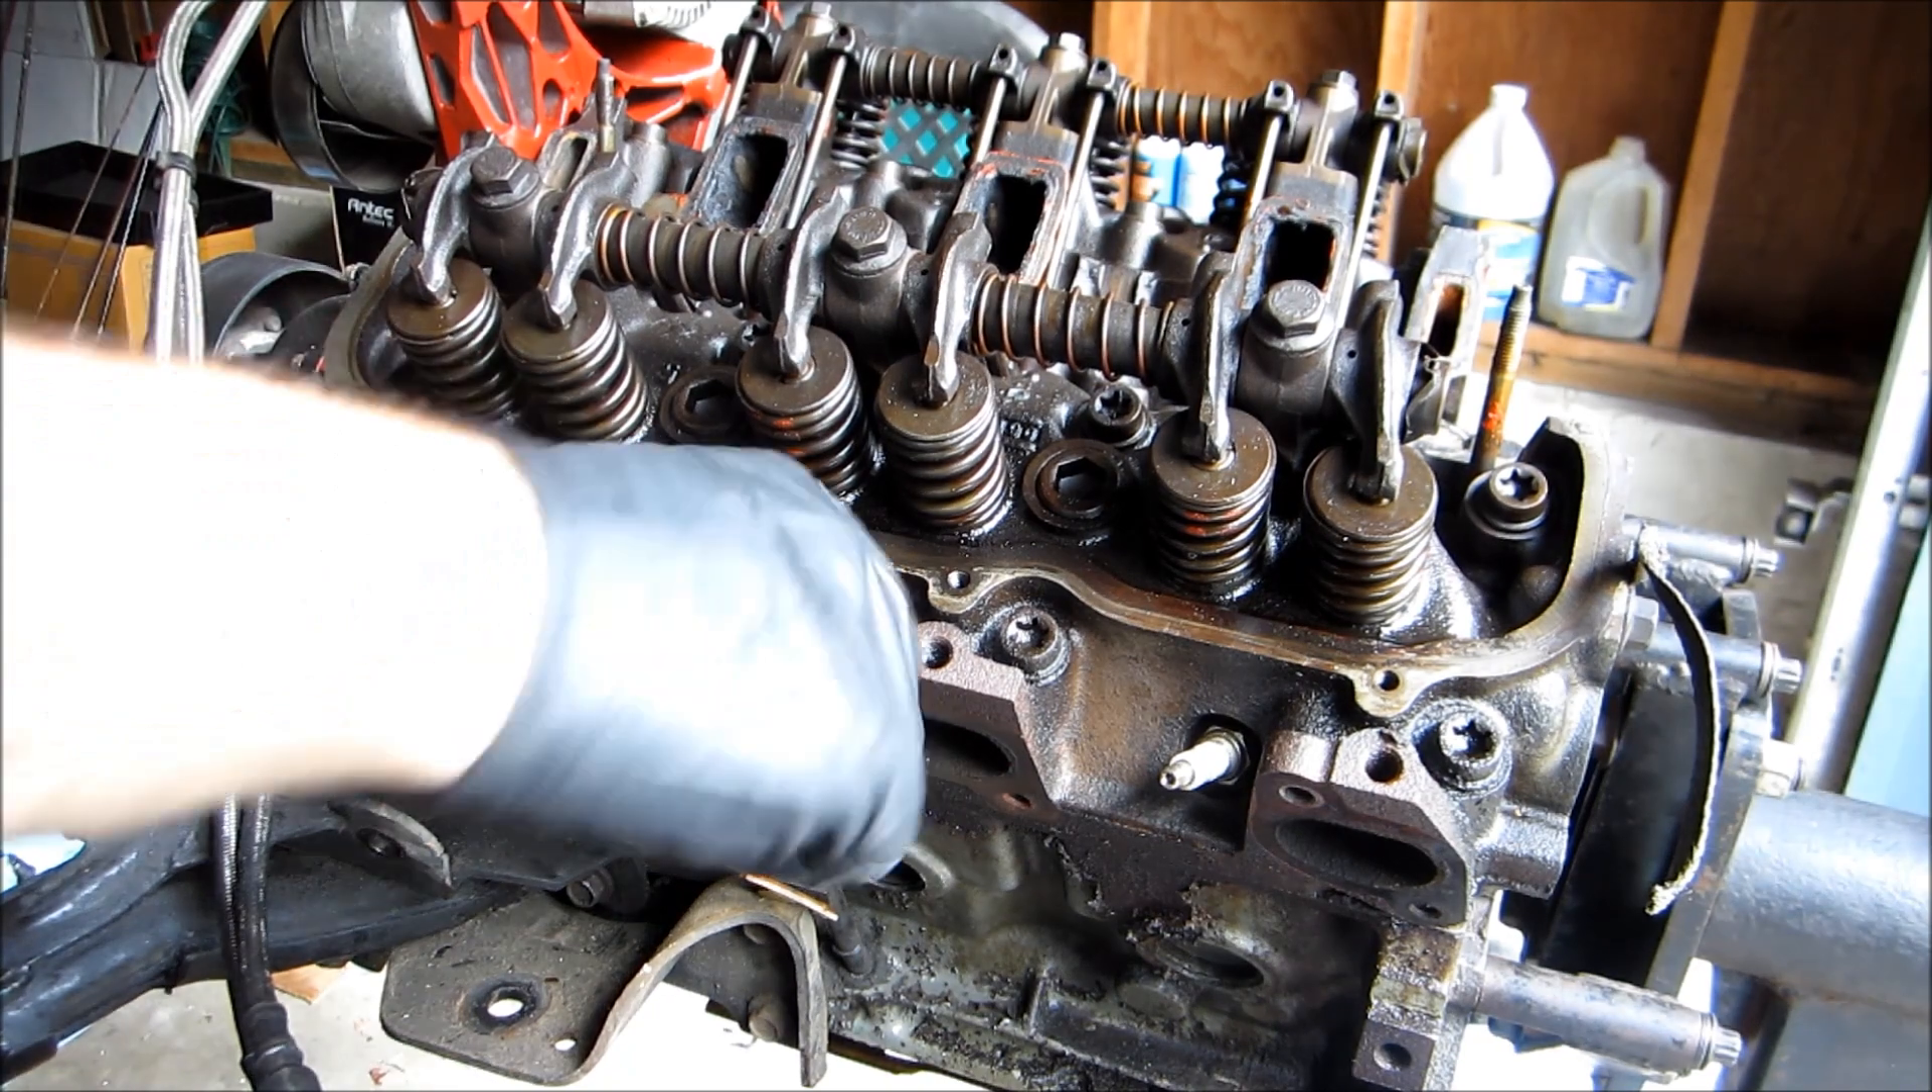We have just the cylinder heads left to take off.